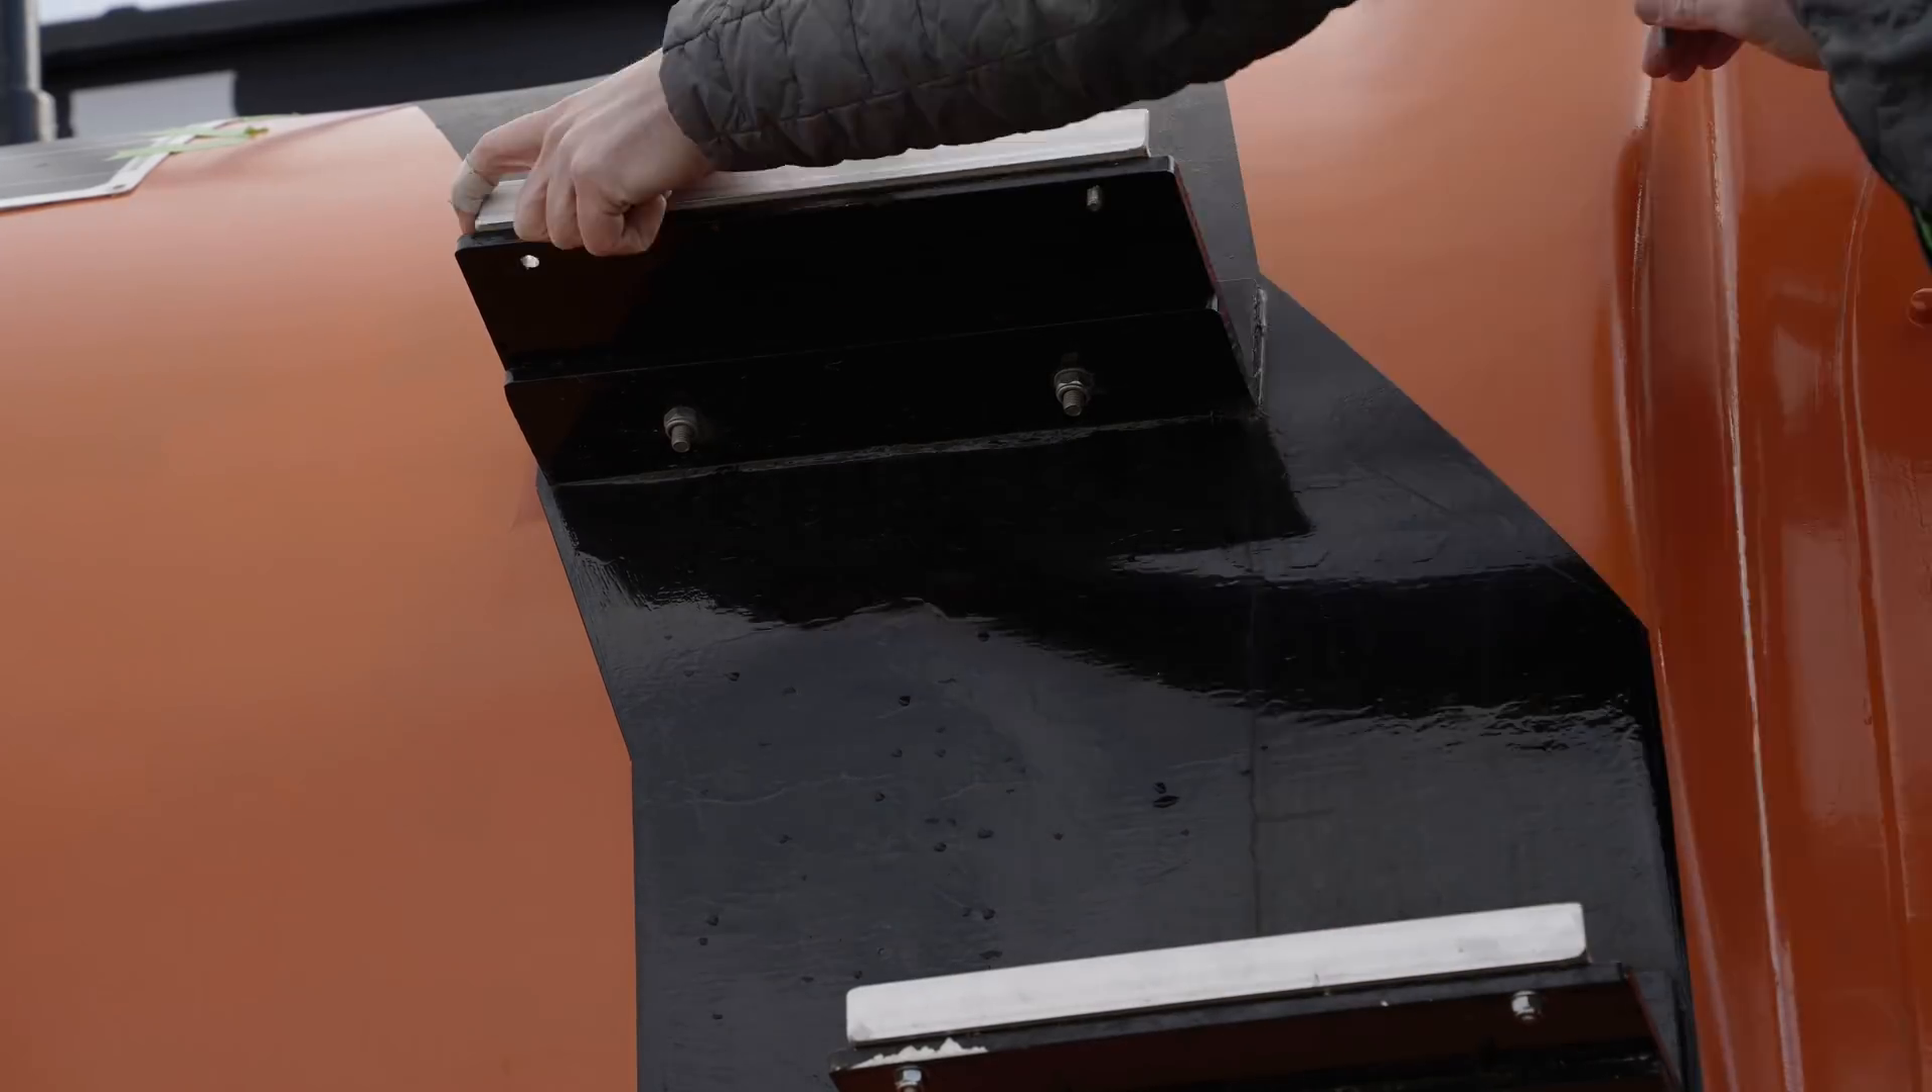Anyhow, masterfully, the bolts ended up going through the holes.